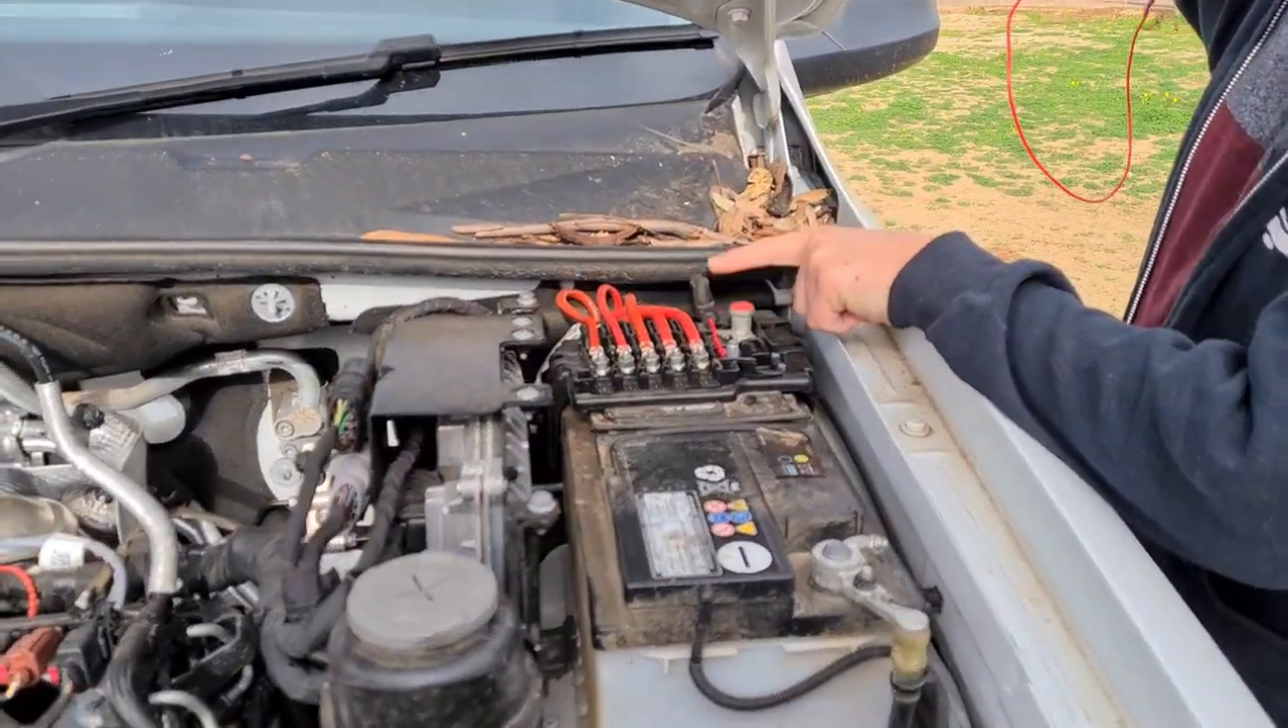I've just taken the battery cover off.